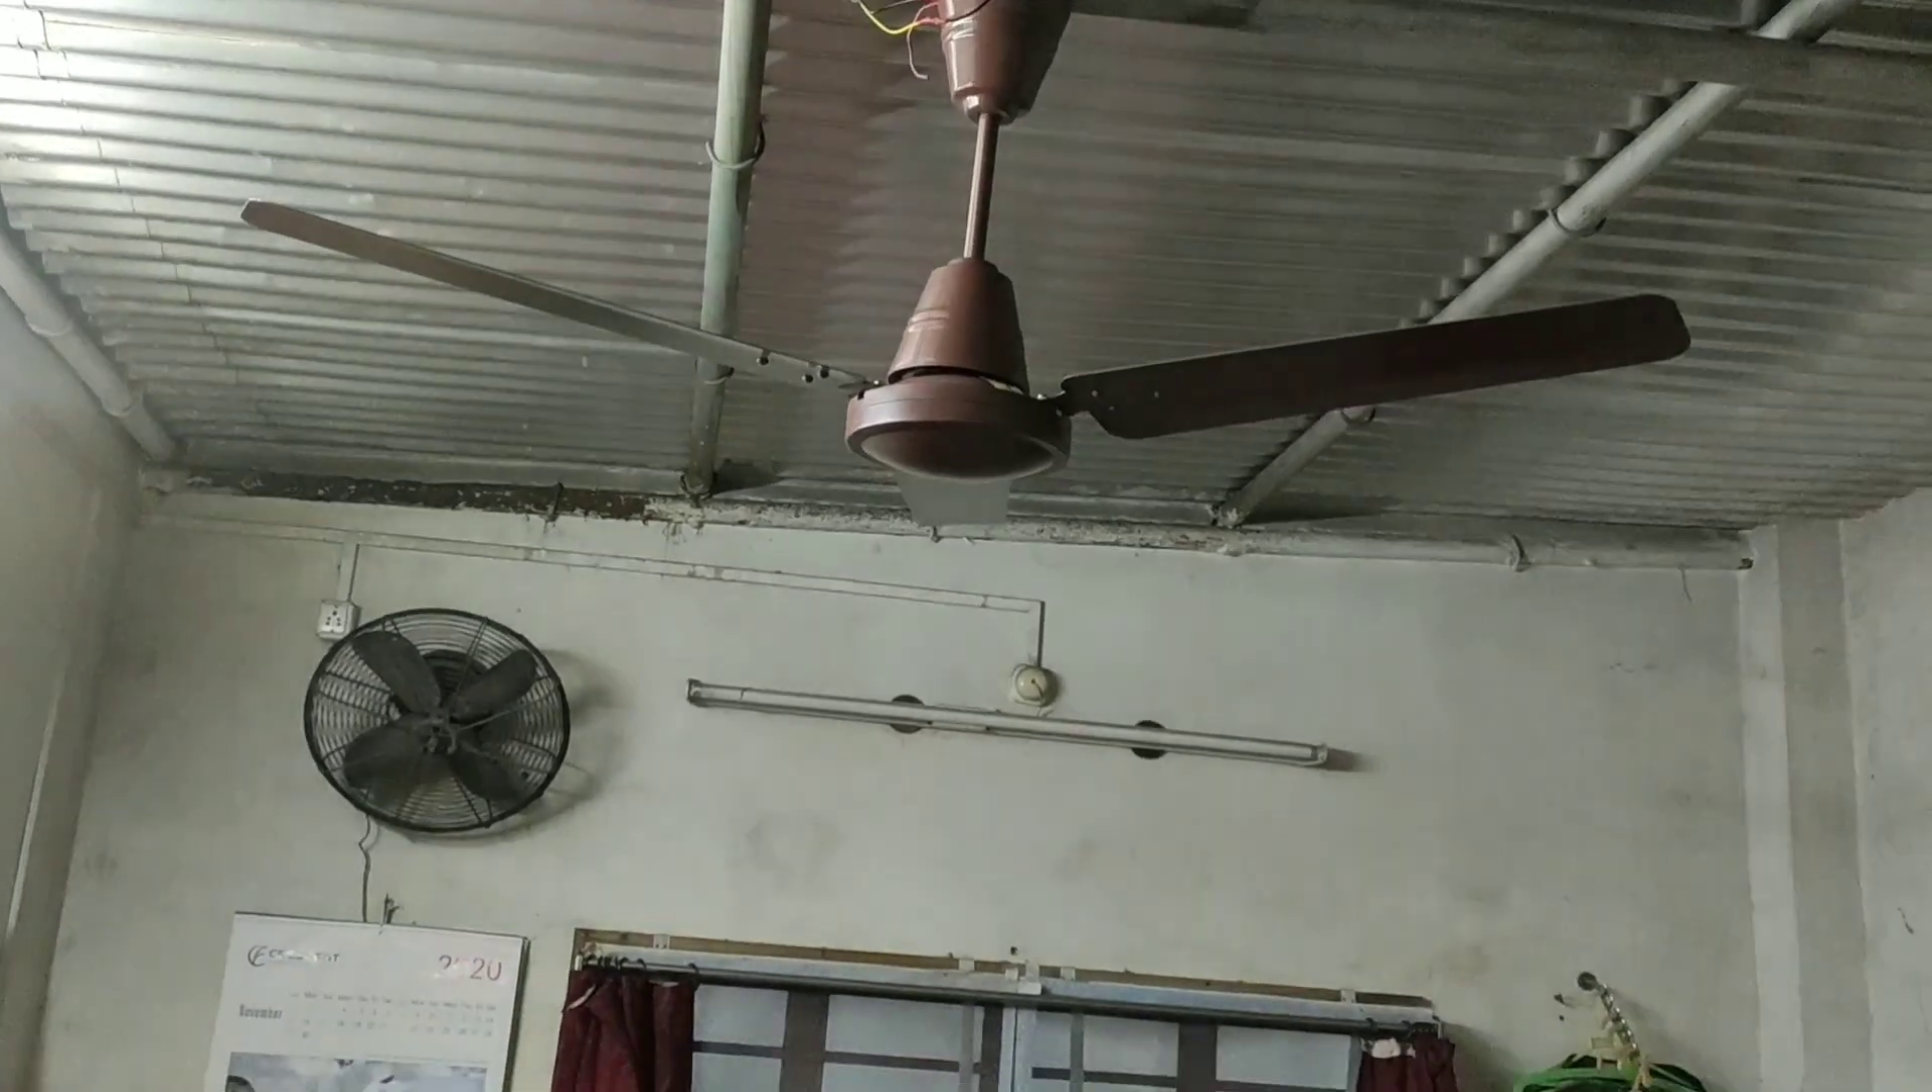Okay so guys here you can see i have already installed the fan.